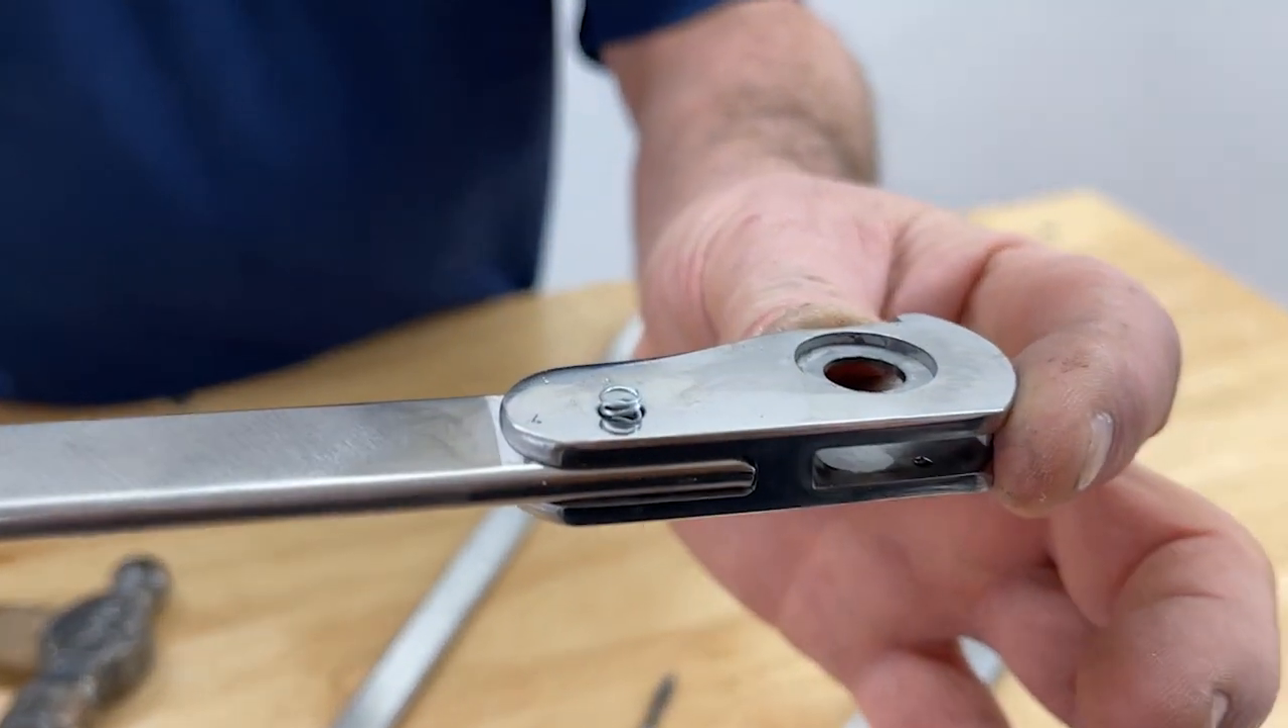One of the things that you'll see with the spring, the spring stands proud of the joint. We want to cut that off flush with the joint.